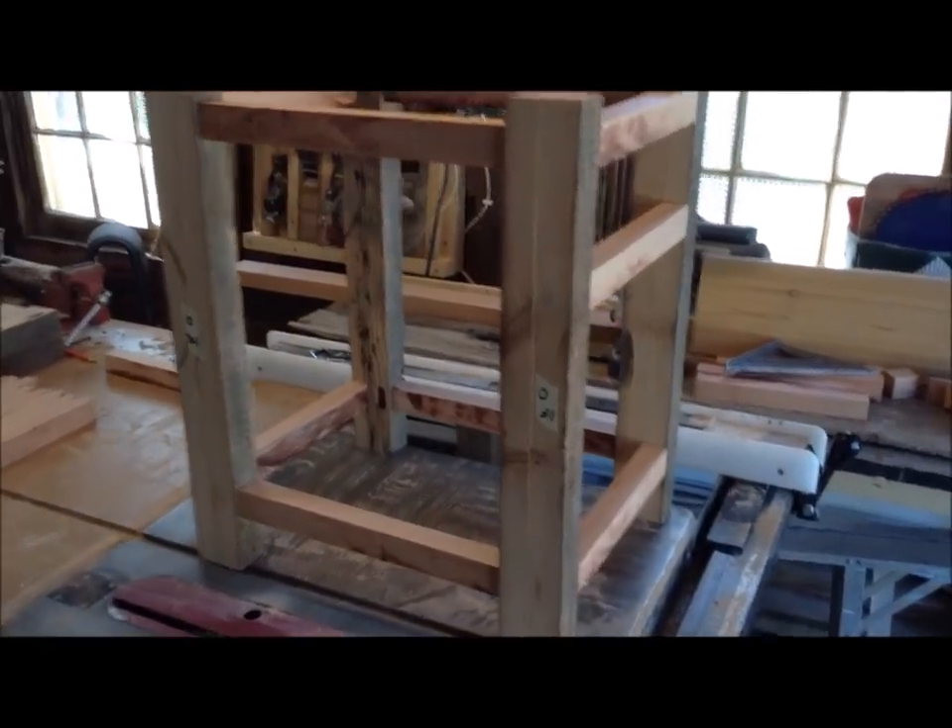I dry fitted that first frame together and I couldn't be happier with it.